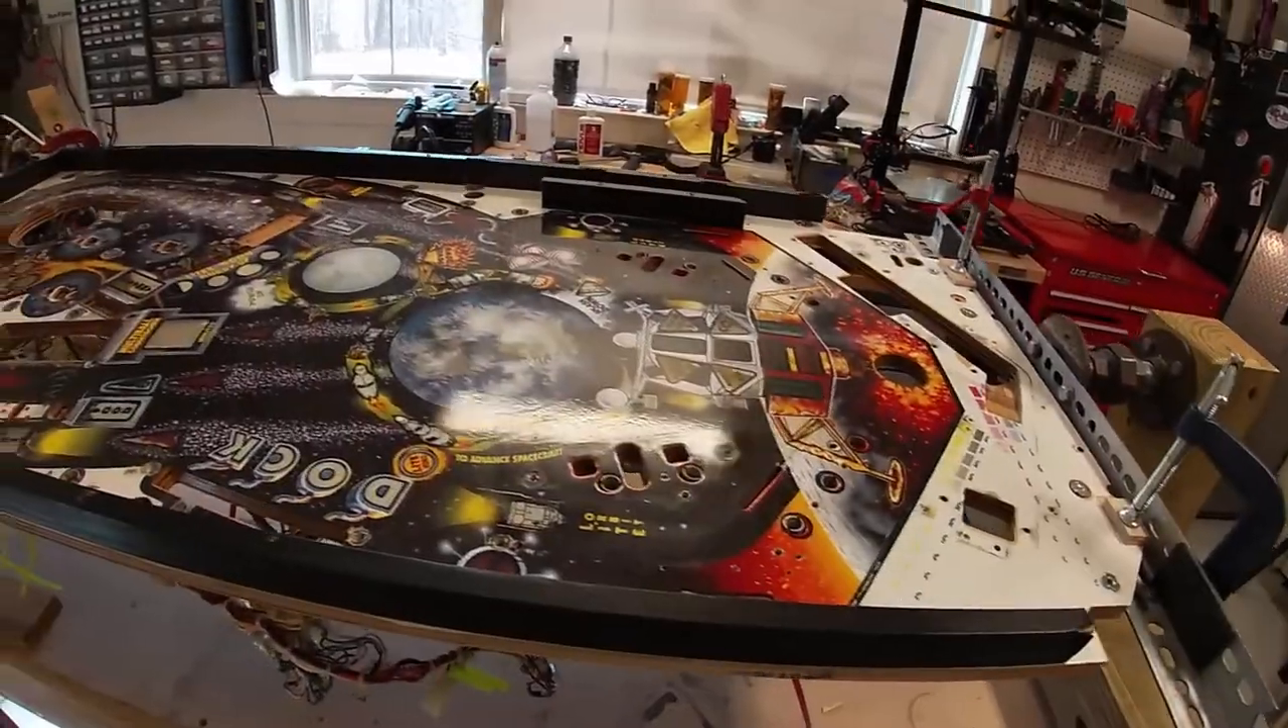All right, everything is off the play field except the side rails.